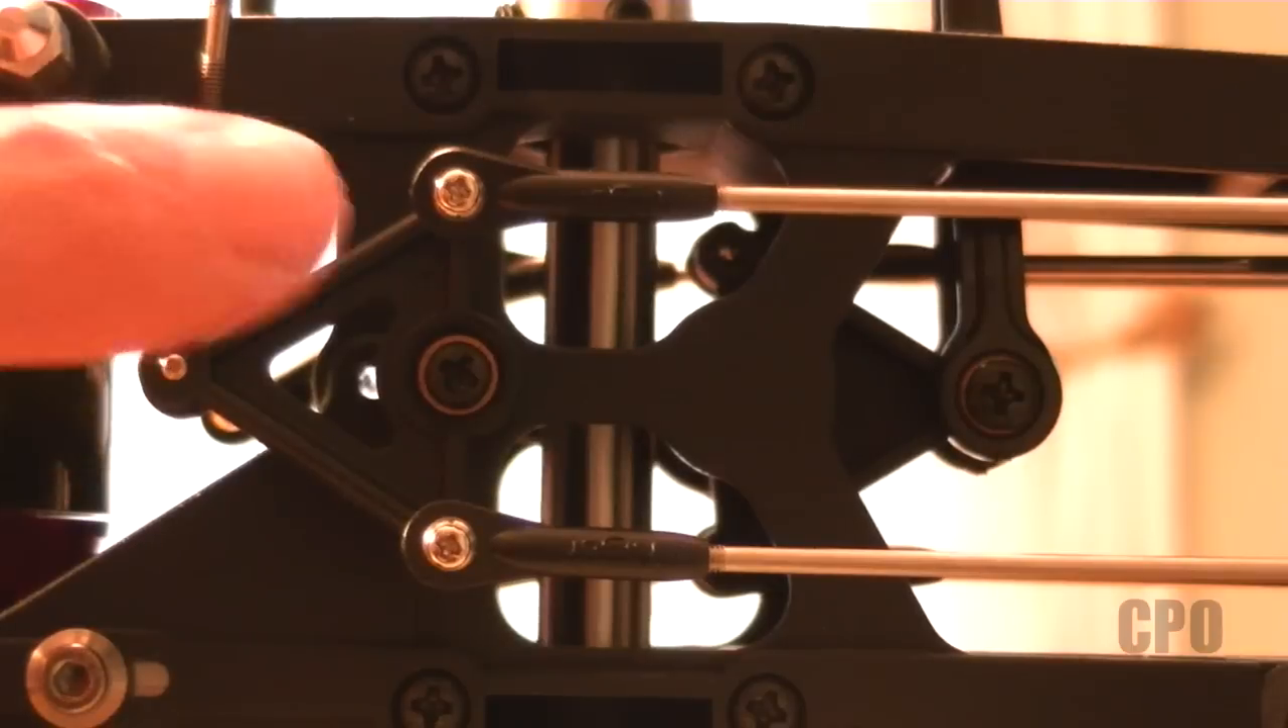I've got my two linkage rods on now.